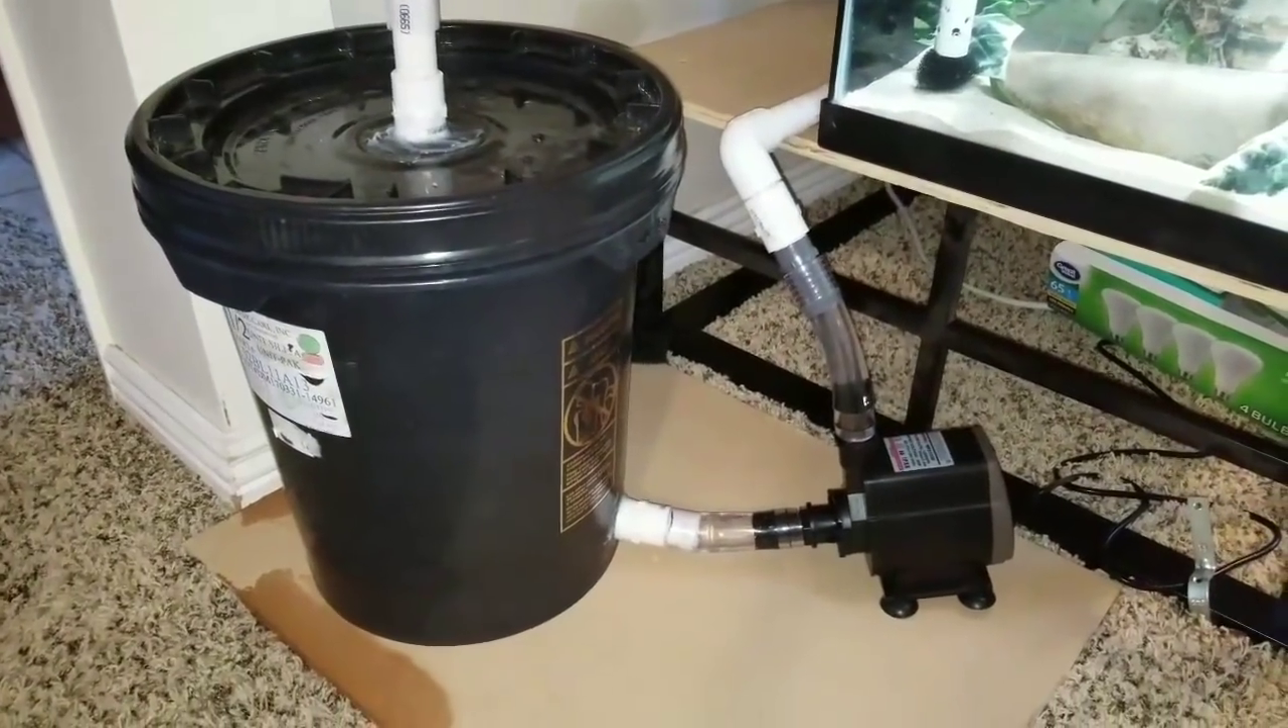Ahí quedó ya El filtro Instalado.